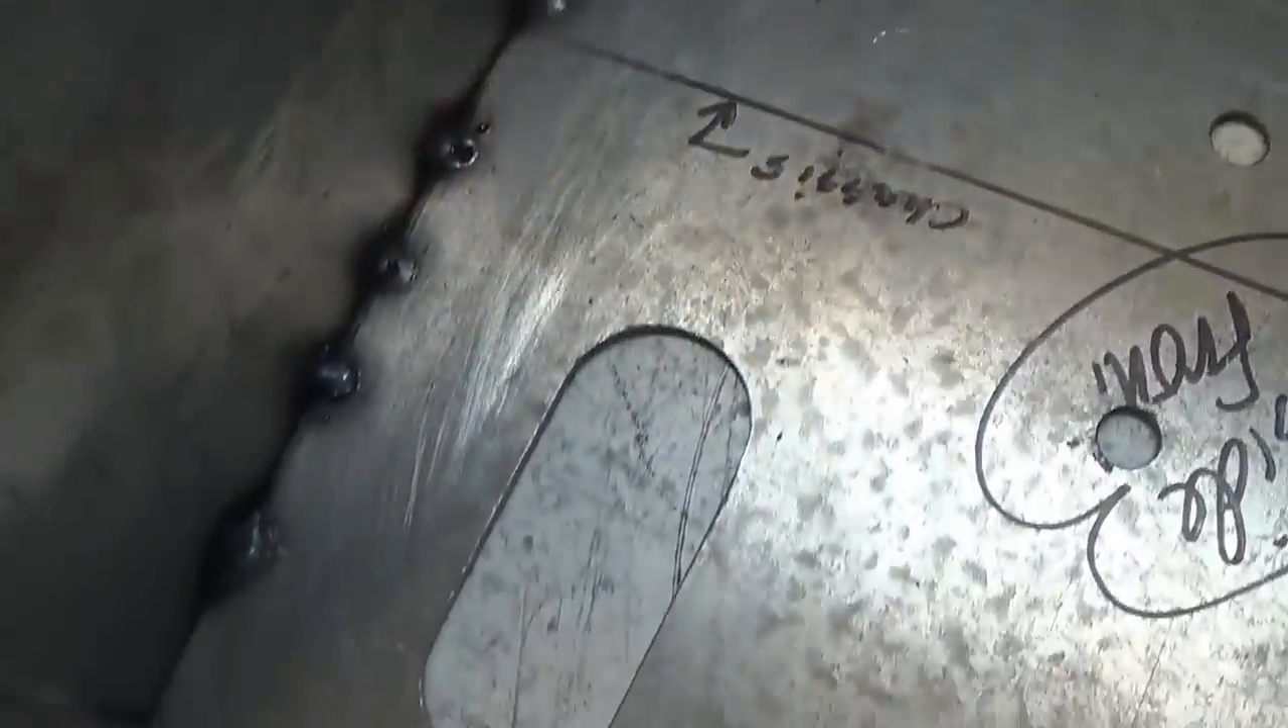The front panel is now securely tack welded to the curved side.